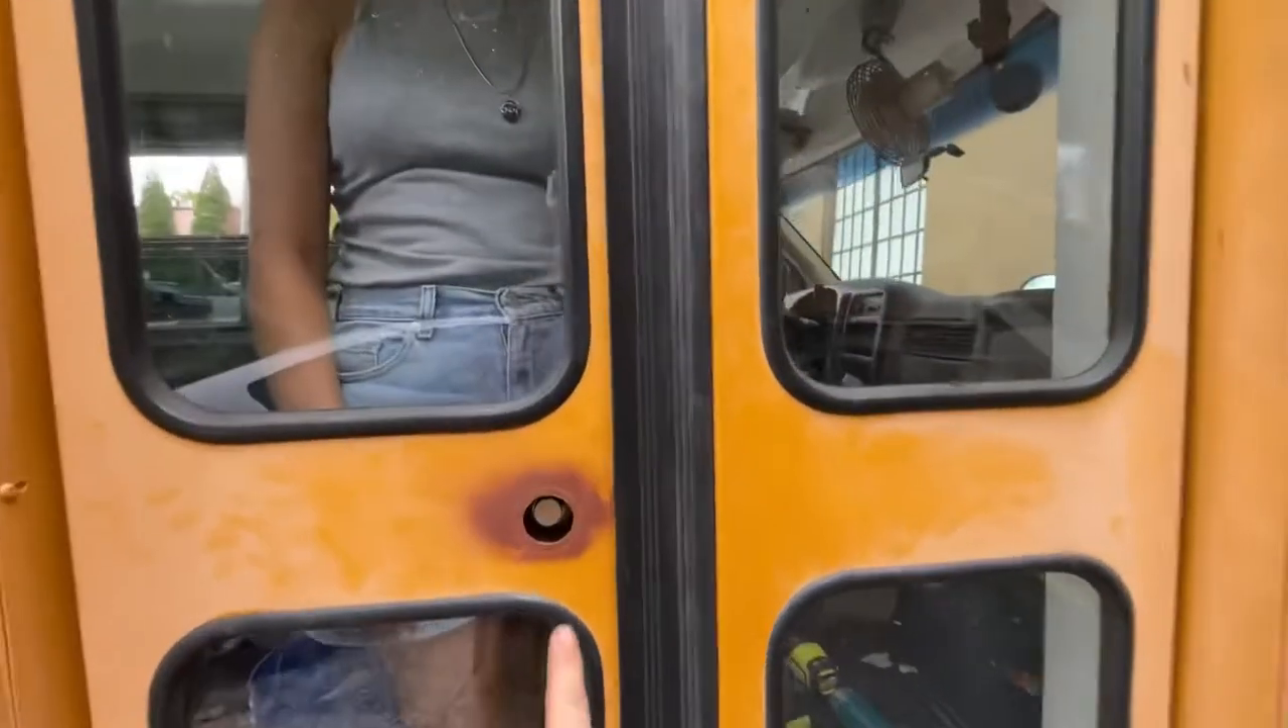I gotta put the plate back over the hole we carved here.